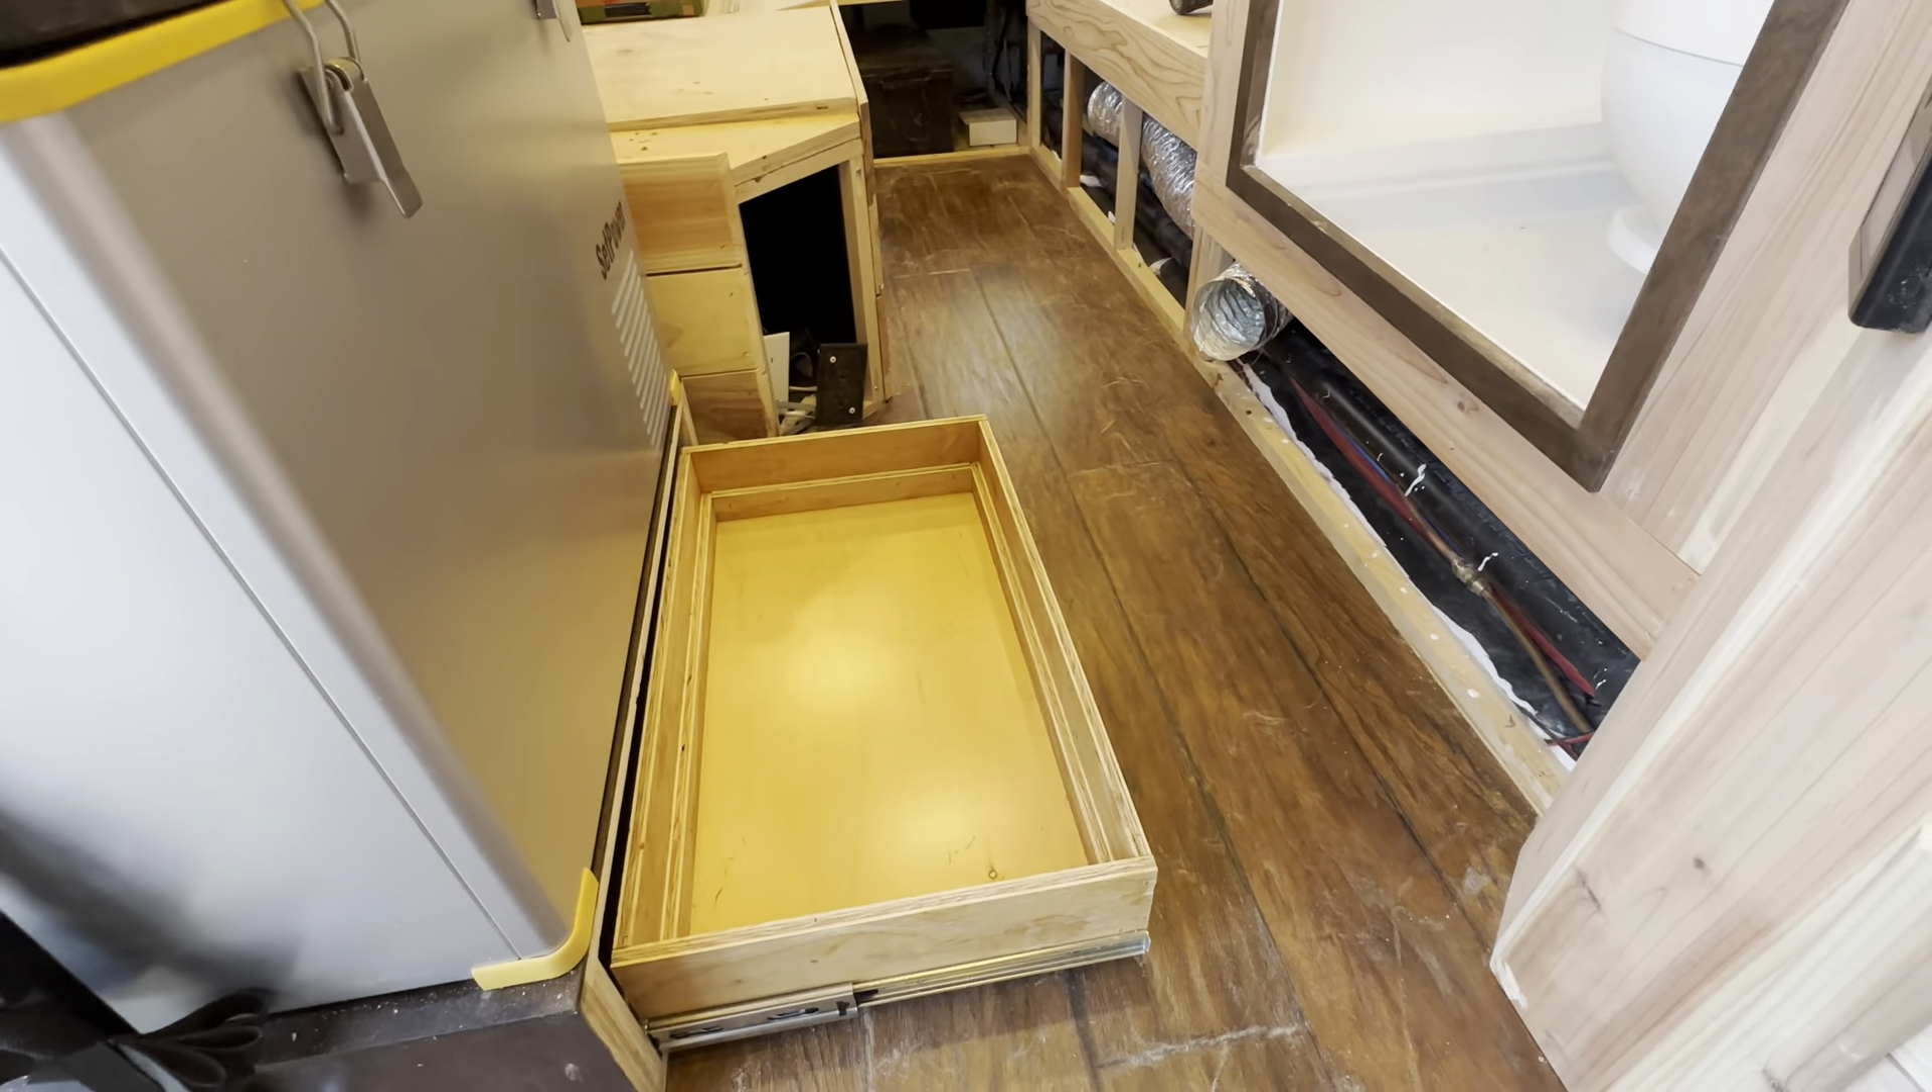There's a drawer down here of course i got to put a drawer front.